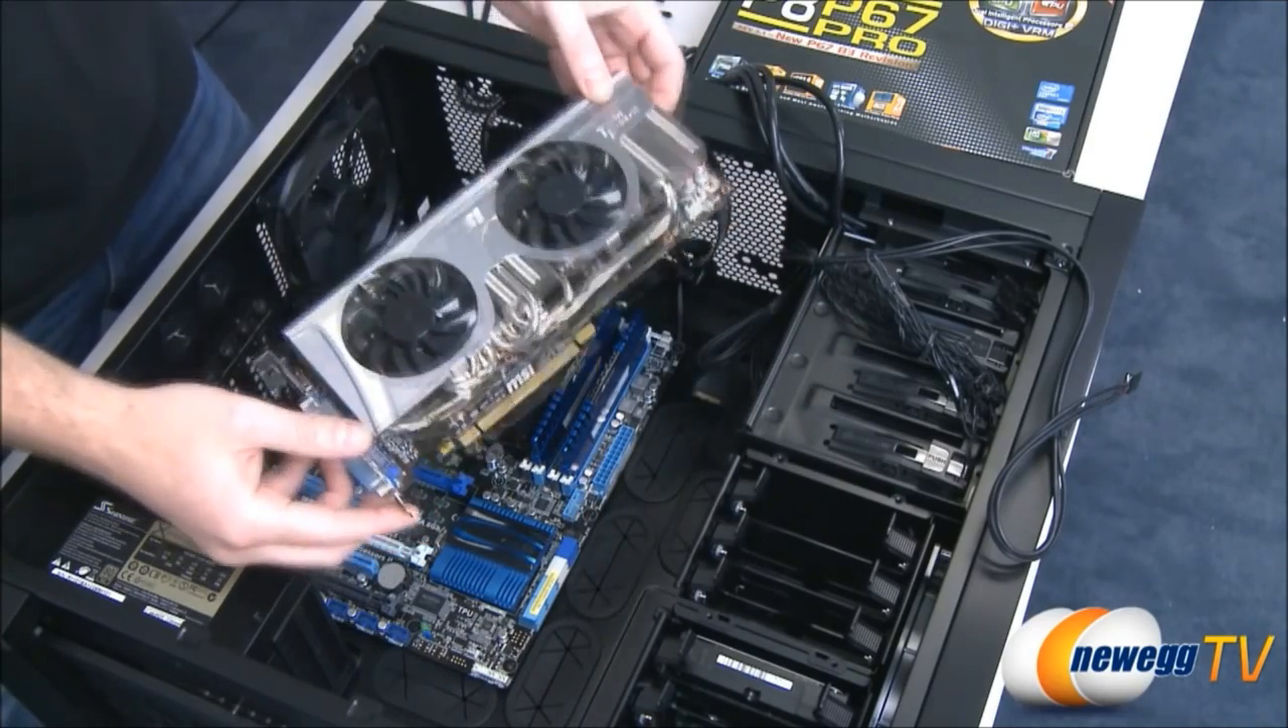The only thing that's left is our video card right here.